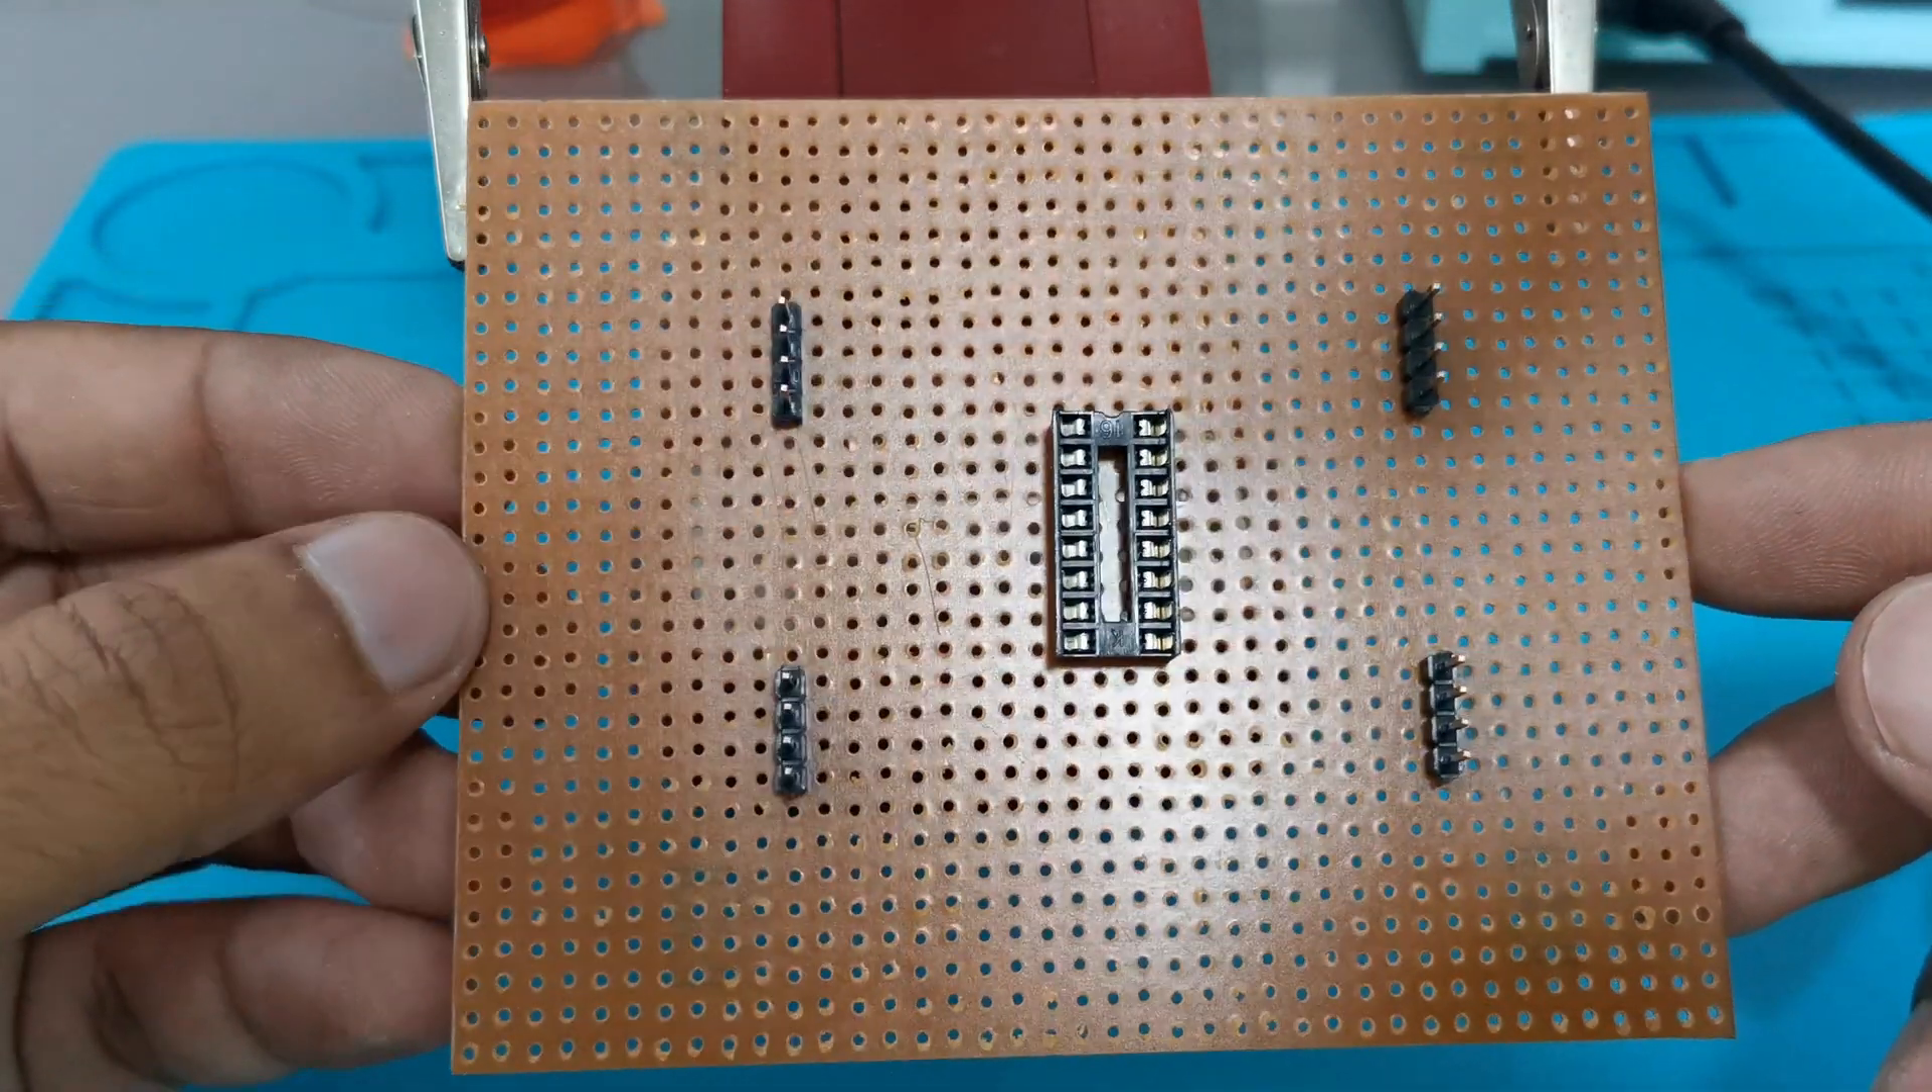Here I have a general purpose PCB, on which I have mounted a IC base, and some PCB headers.